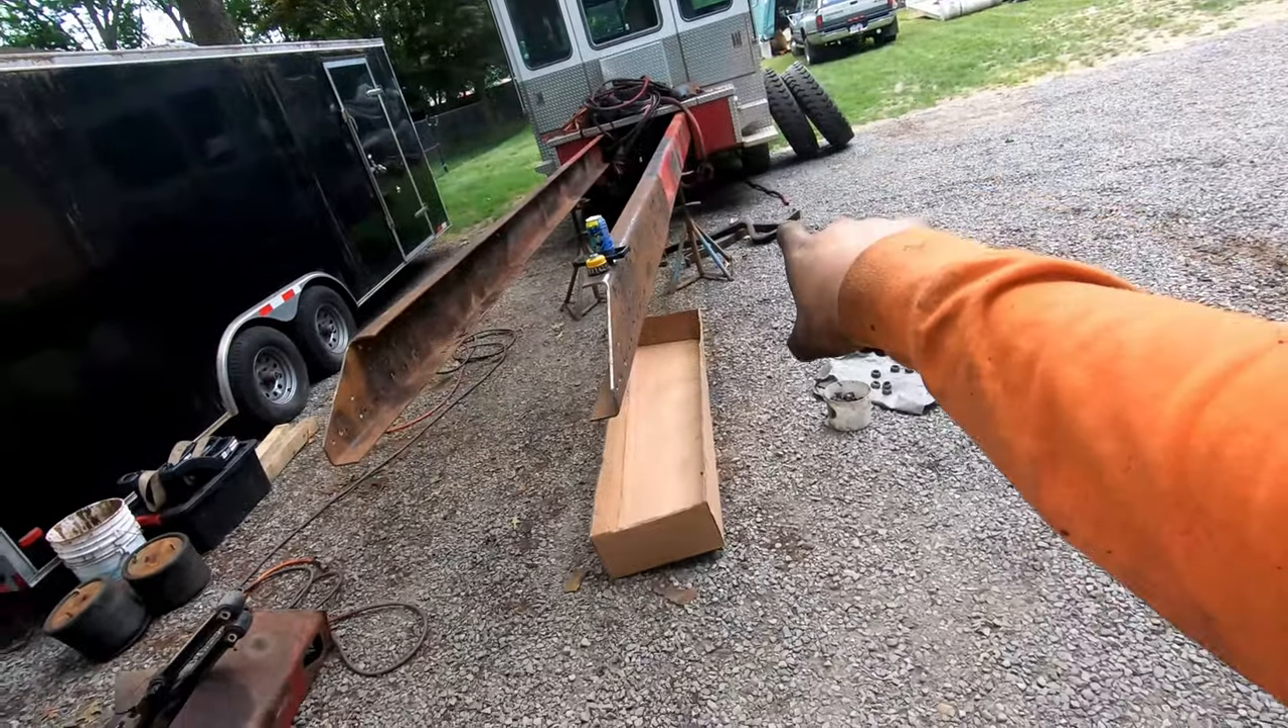I got the frame all stripped down.